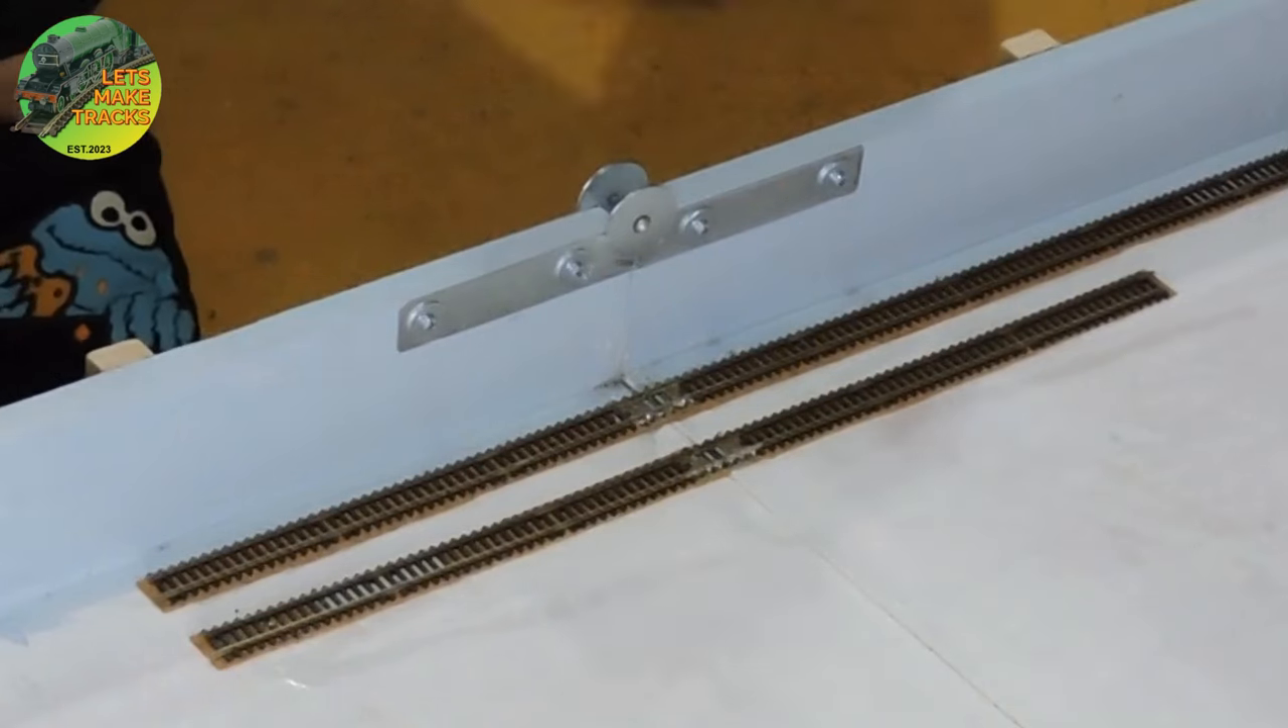I already have the first two tracks in place.